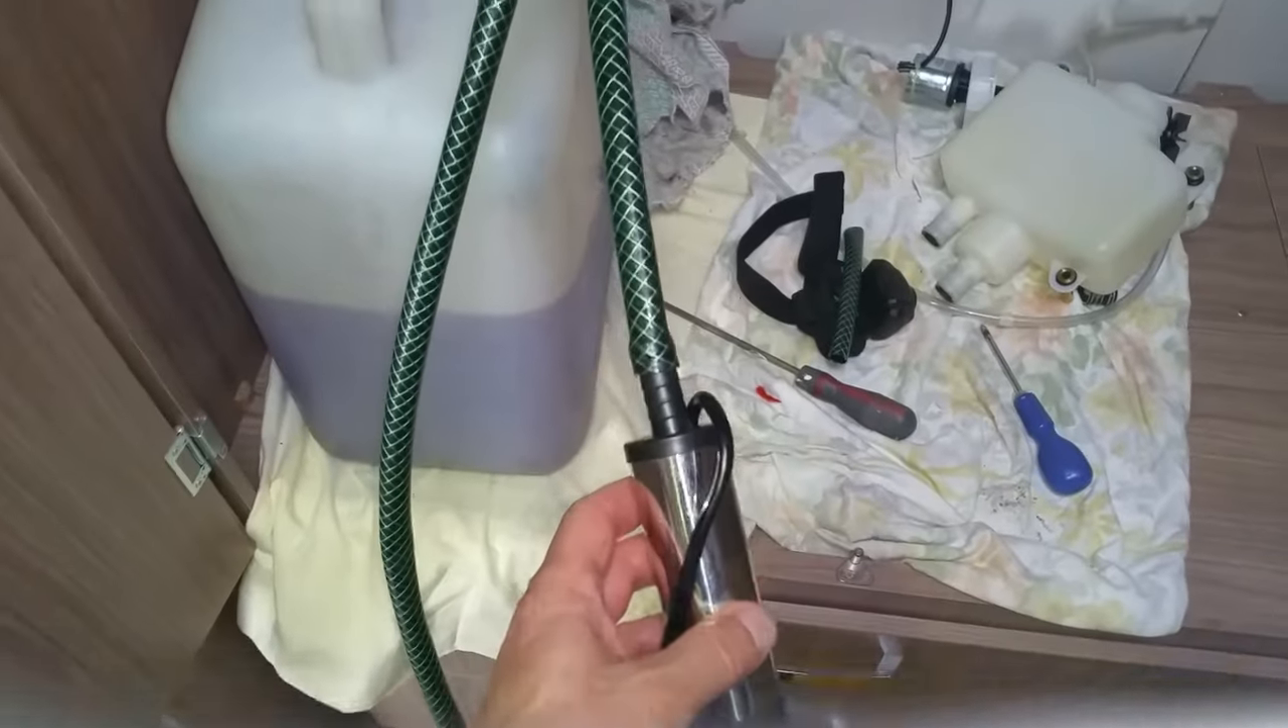I've connected my new pump to the end of the hose that's going to go in the drum of new chemical.